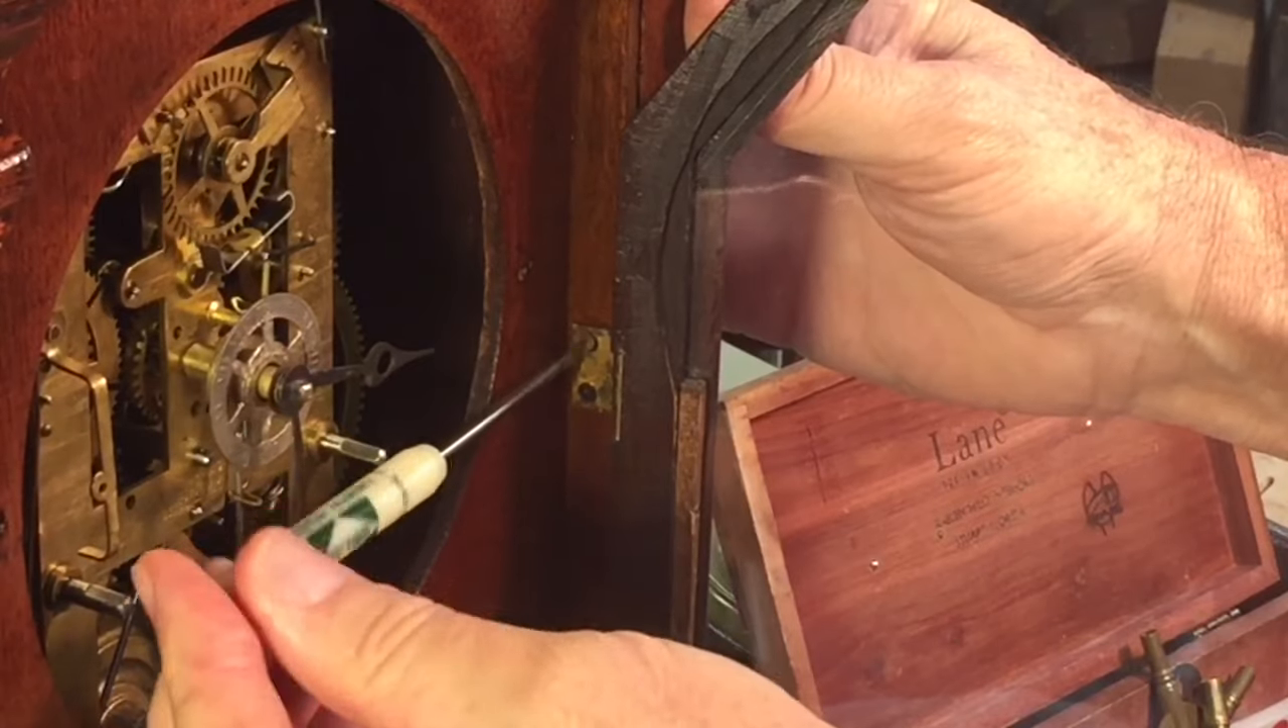I'm gonna leave the dial off for a couple of days while I determine if I'm happy with the beat and we'll put it back together.